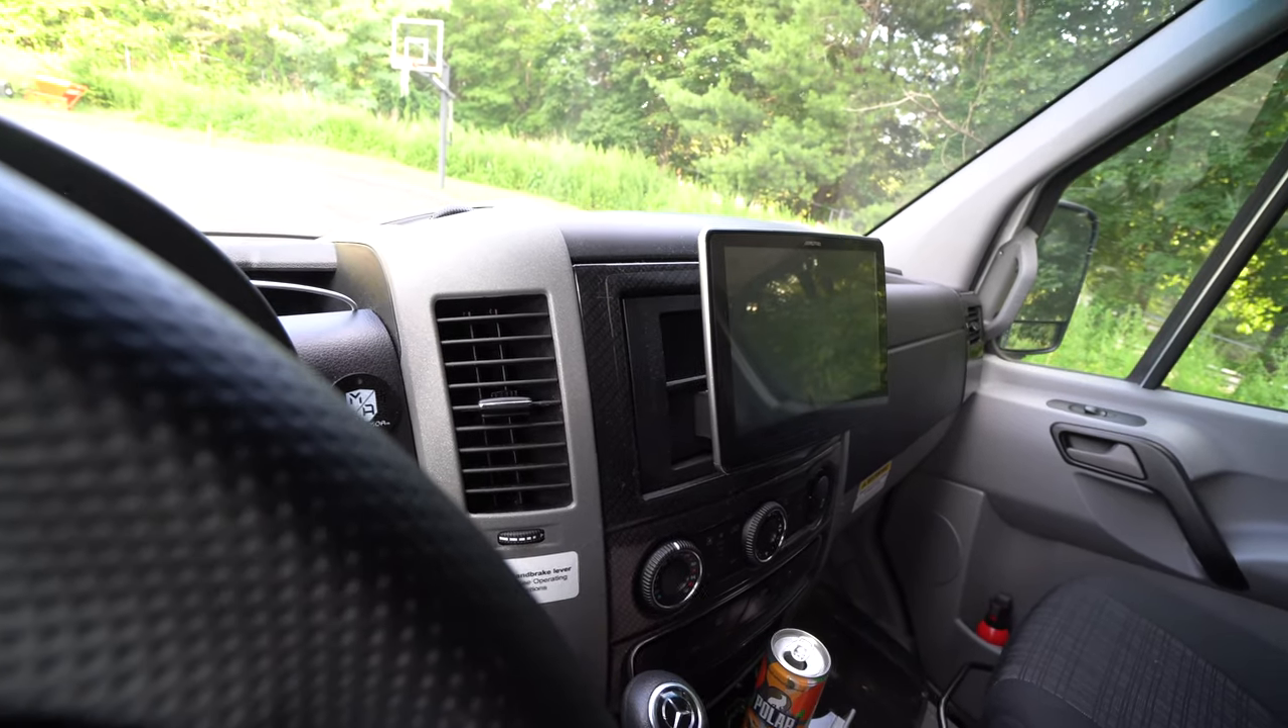It doesn't quite sit flush the way that the factory screen did, but I like it.